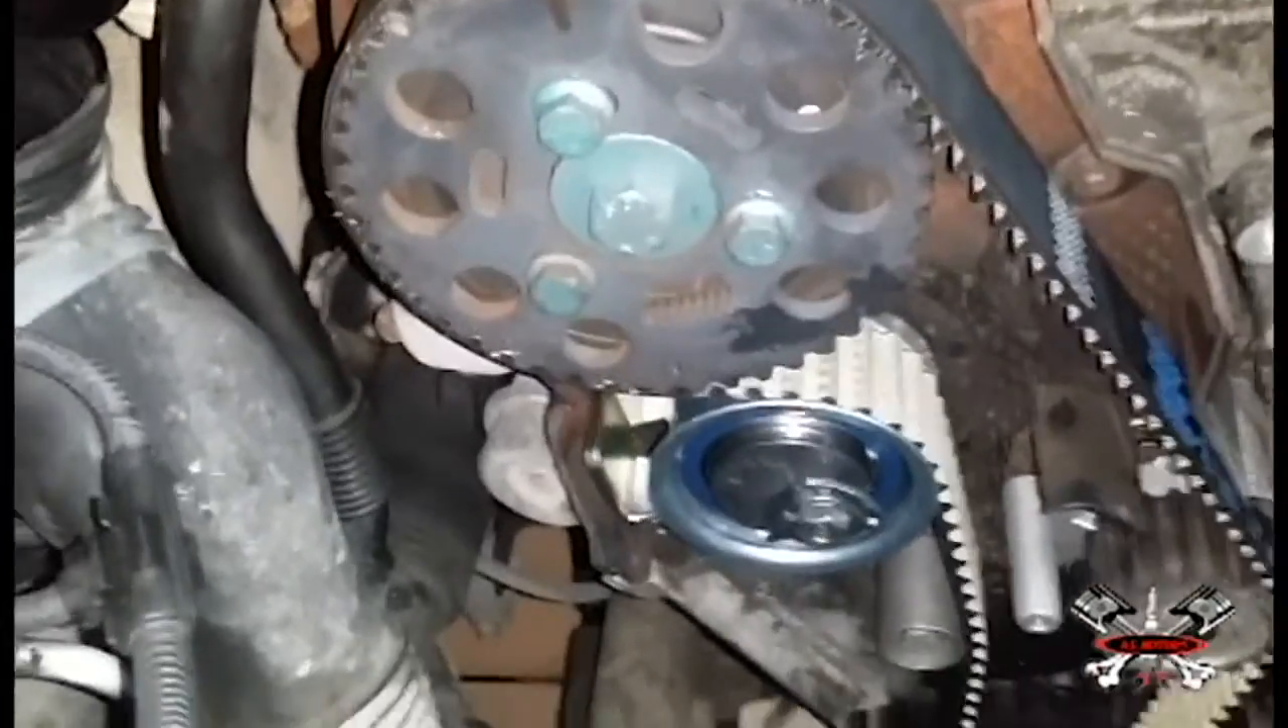Bene ragazzi la nostra cinghia è stata messa.